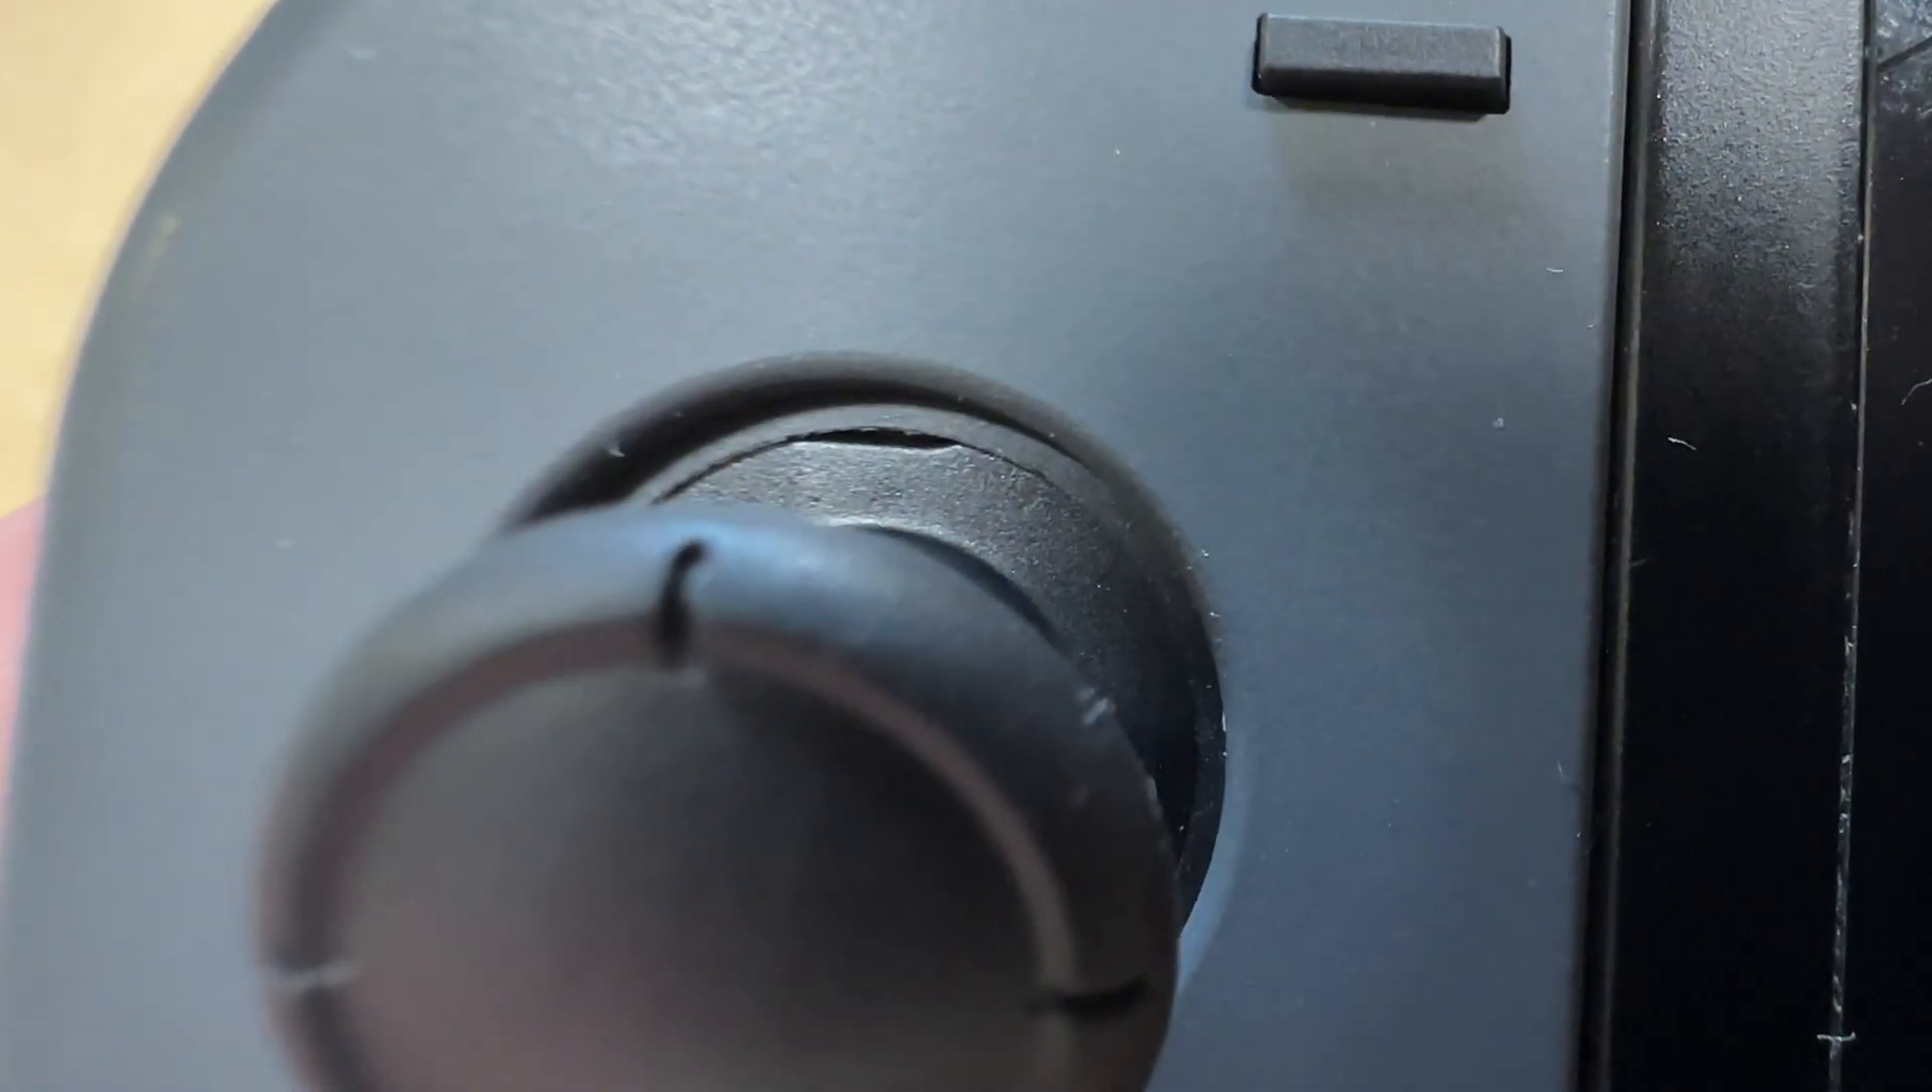One thing that many Amazon reviewers have noted that I also have seen on this is a slight gap at the top of the stick.